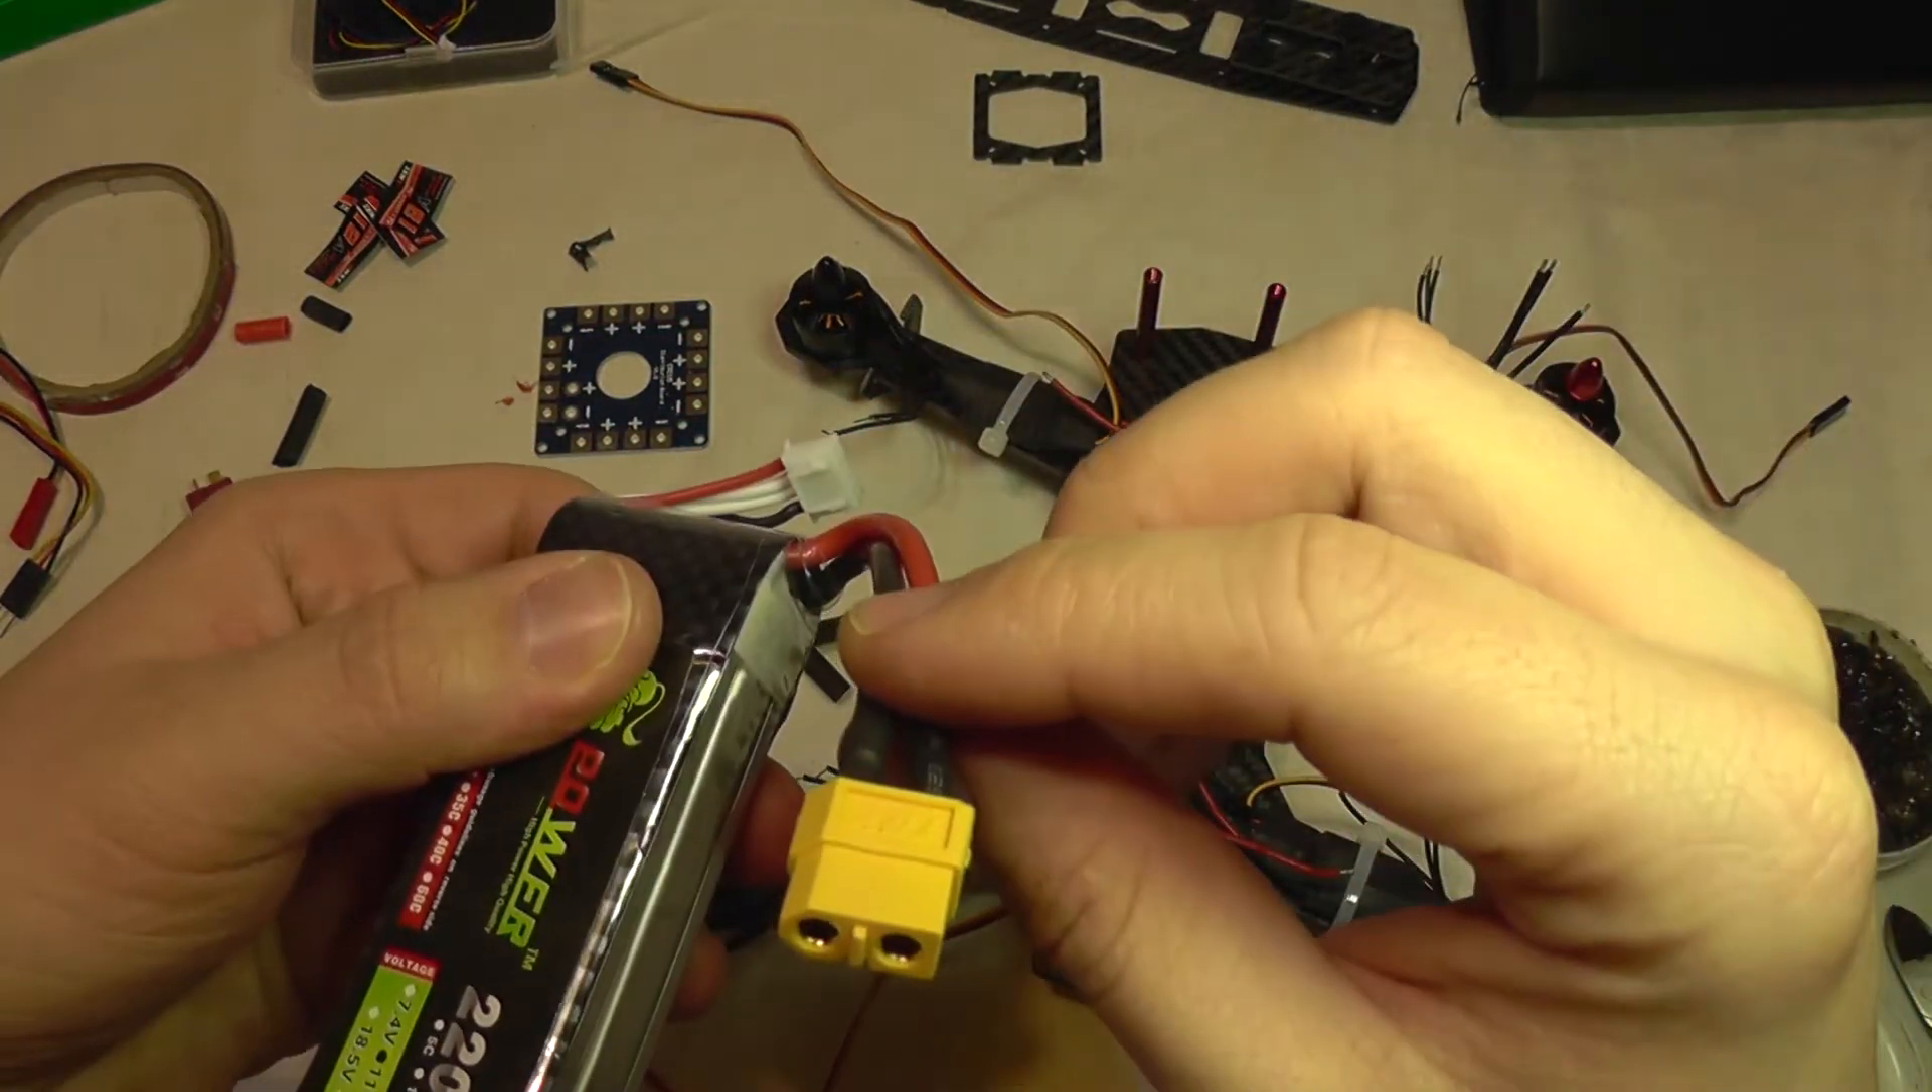The battery is completed with a new plug.